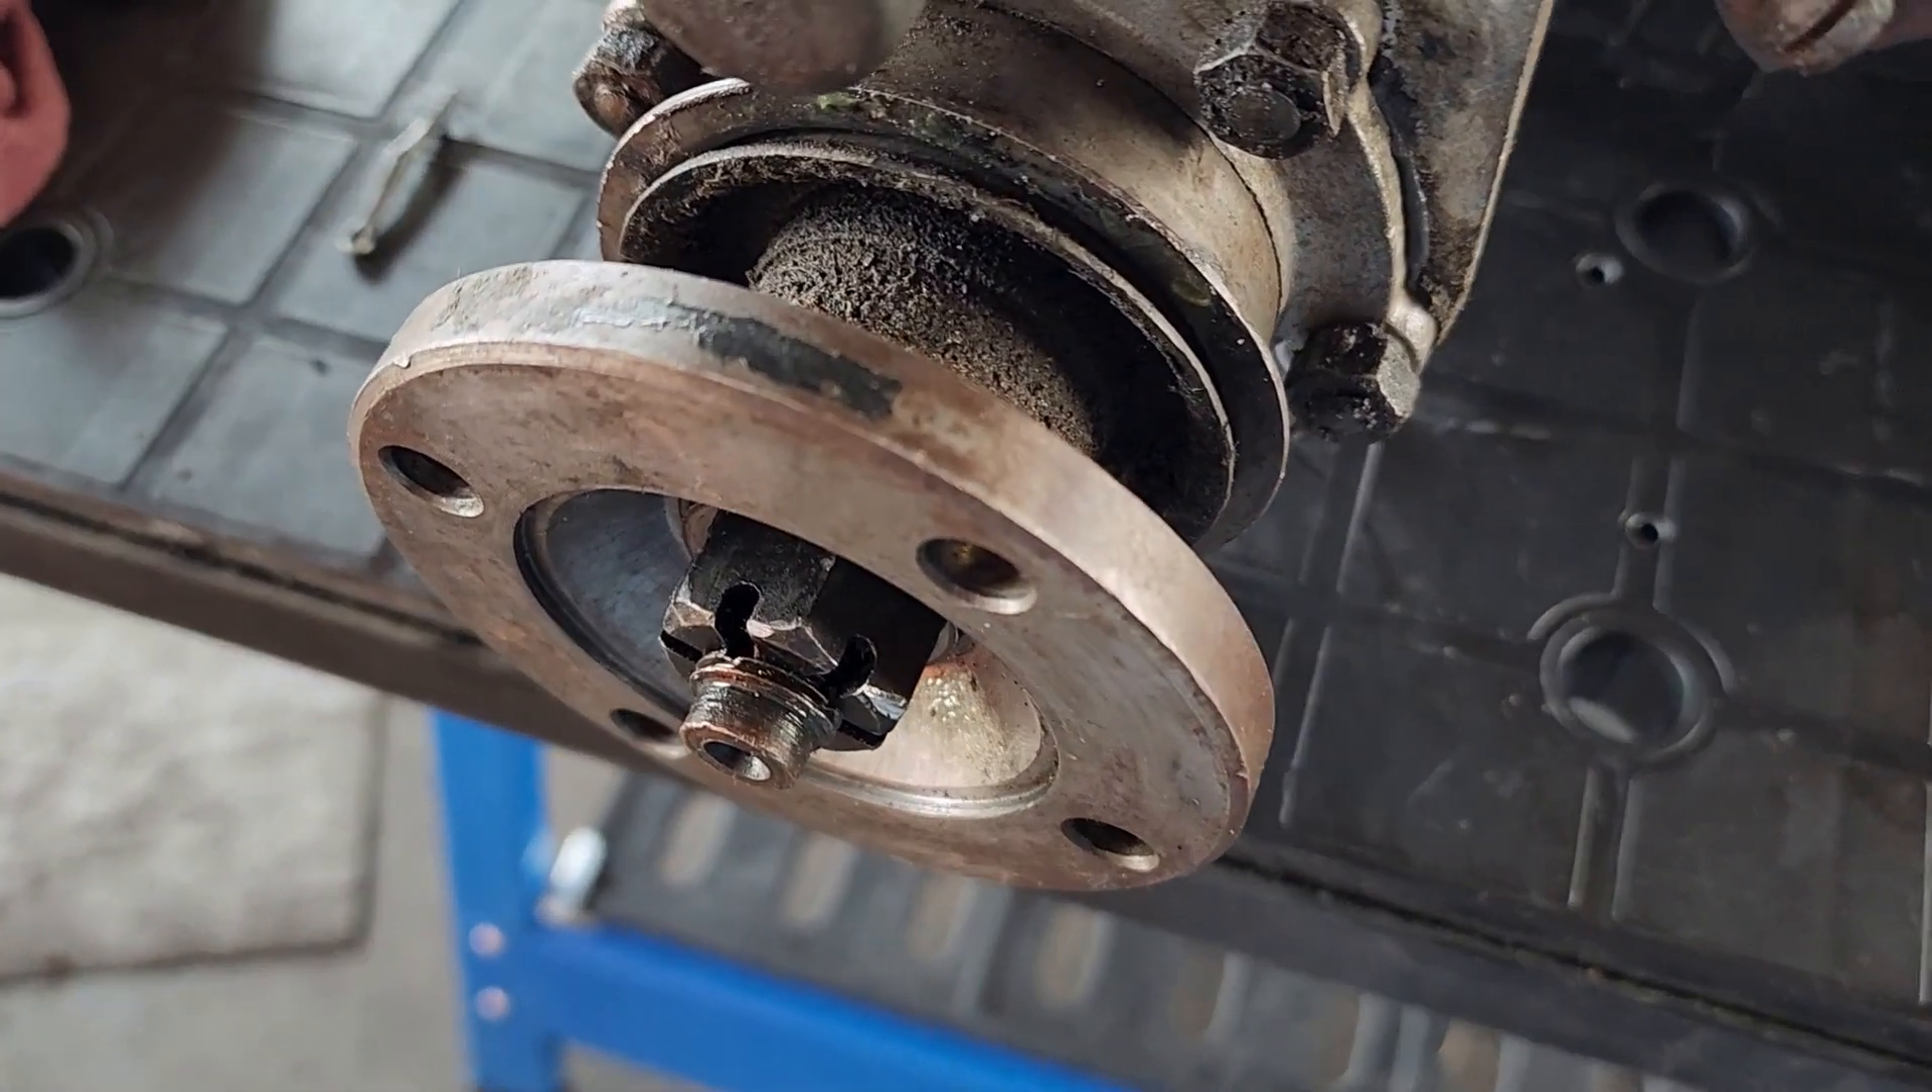Still got to get a cotter pin in this uh nut.